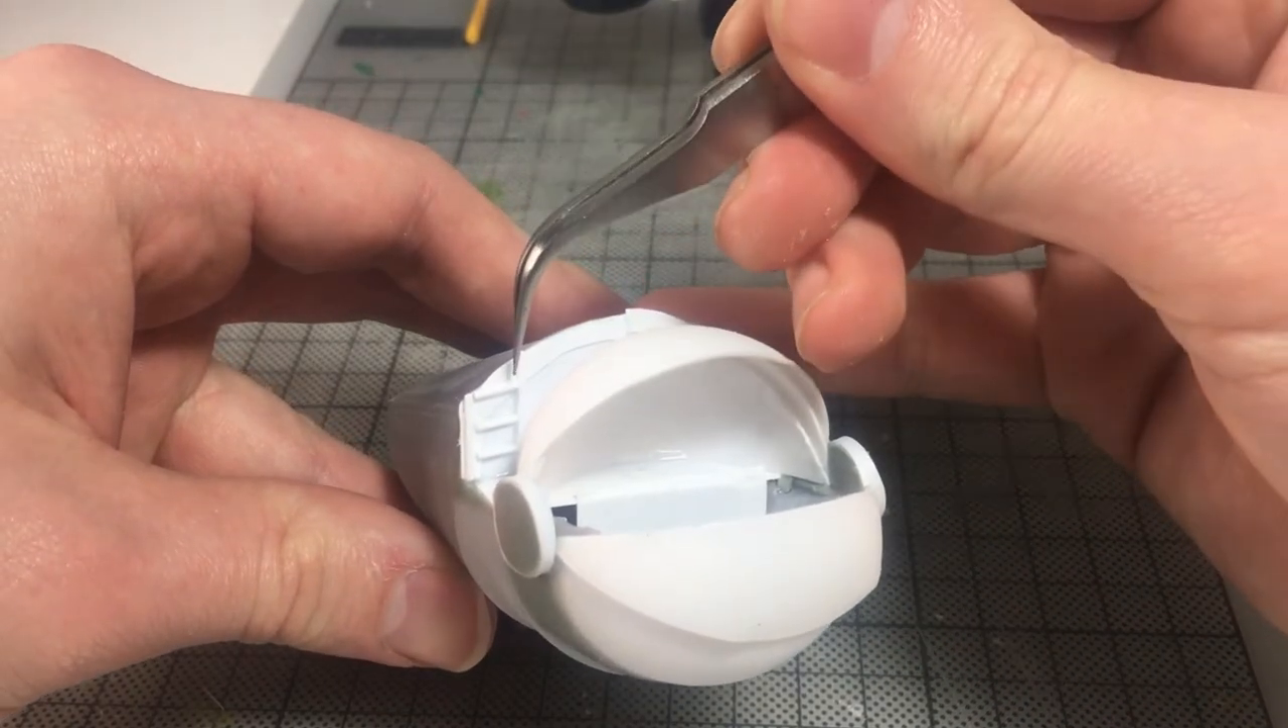First, I added a ladder made of plastic card rod, providing access to the top of the strider from the platform behind the cockpit.